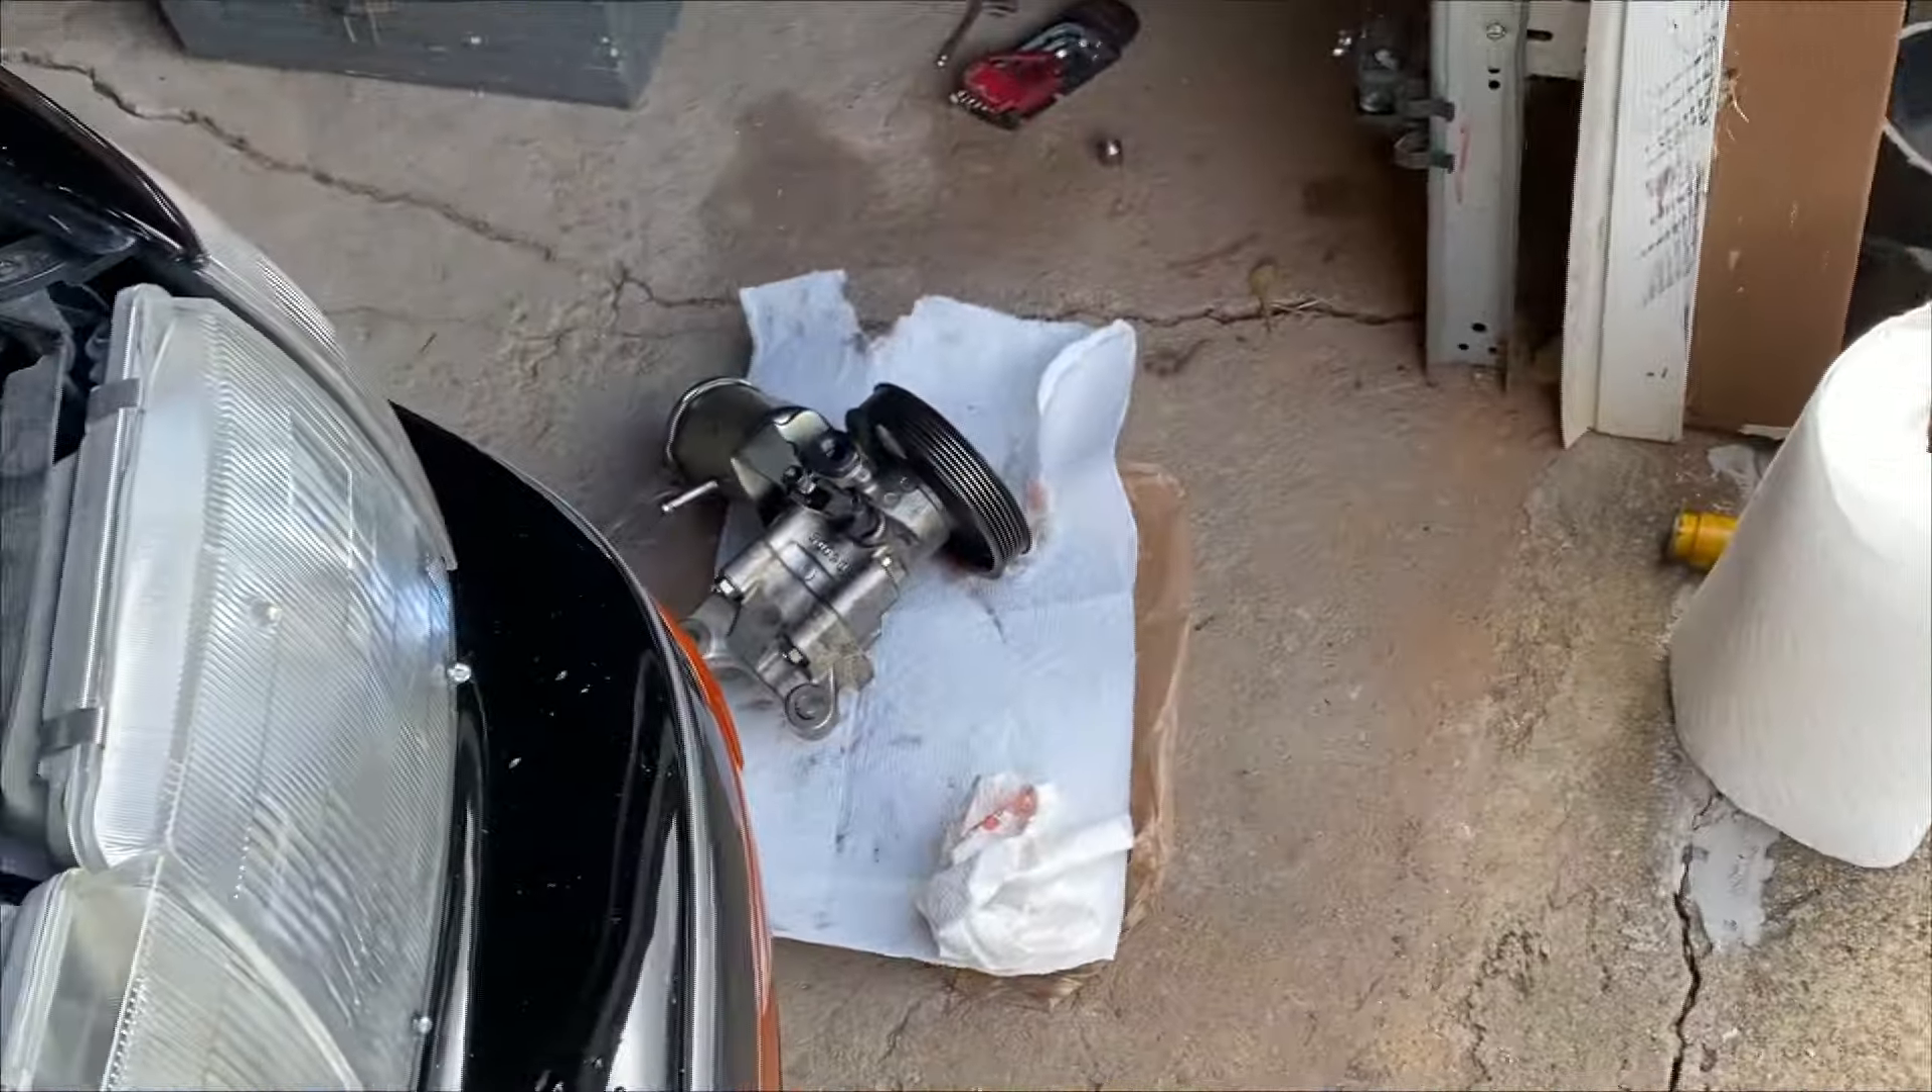But we got the power steering pump out.